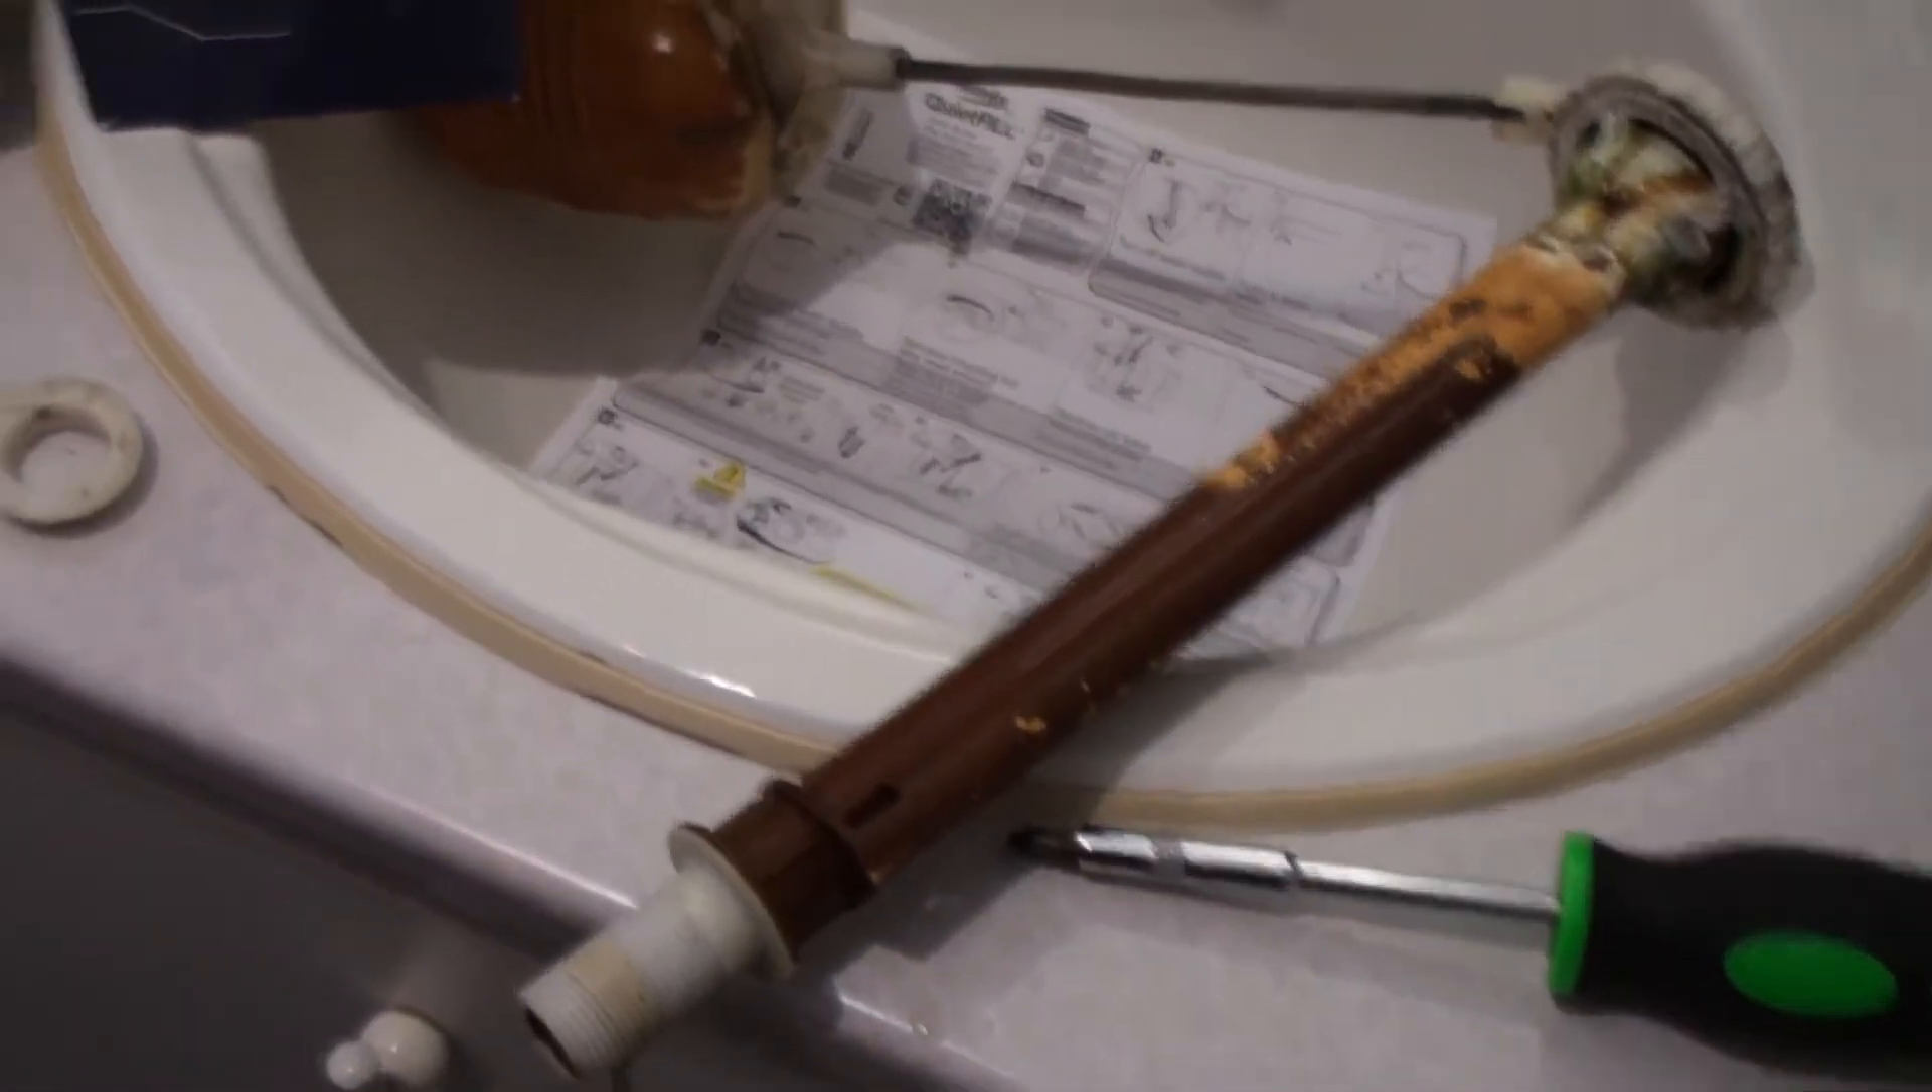Alright, so I have got the old fill valve off.